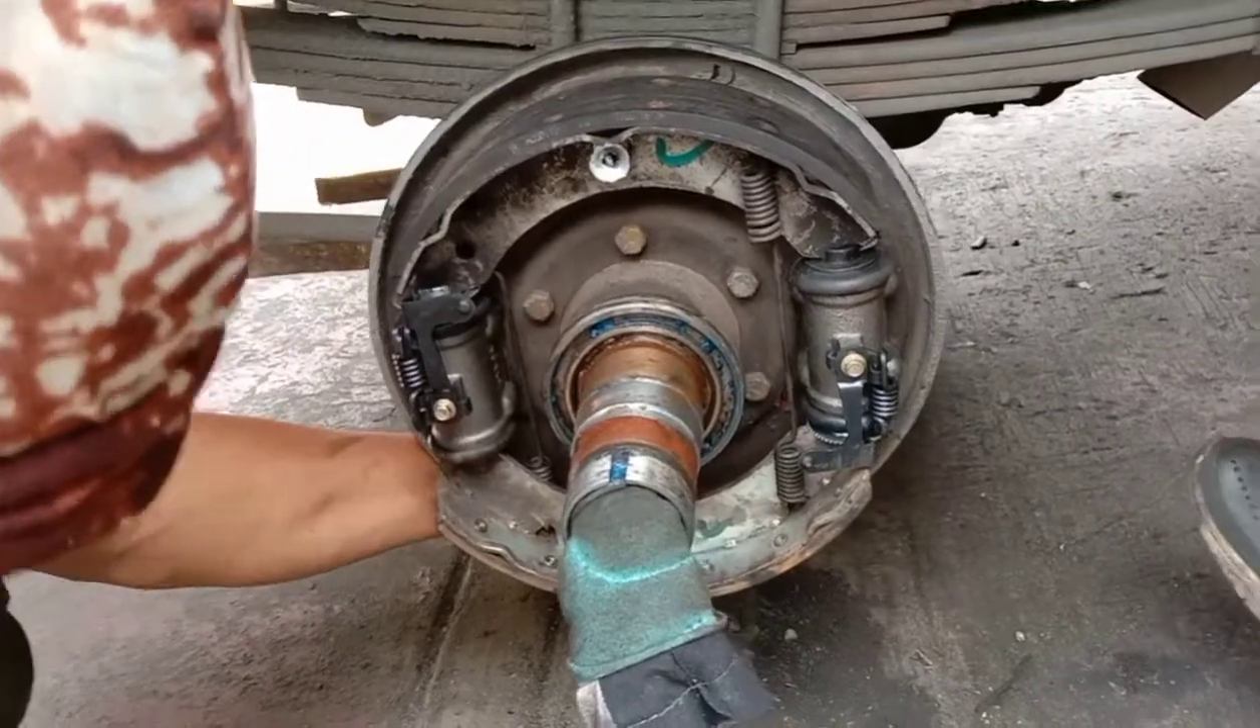Ayan po nakabit na po yung dalawang brake cylinder.